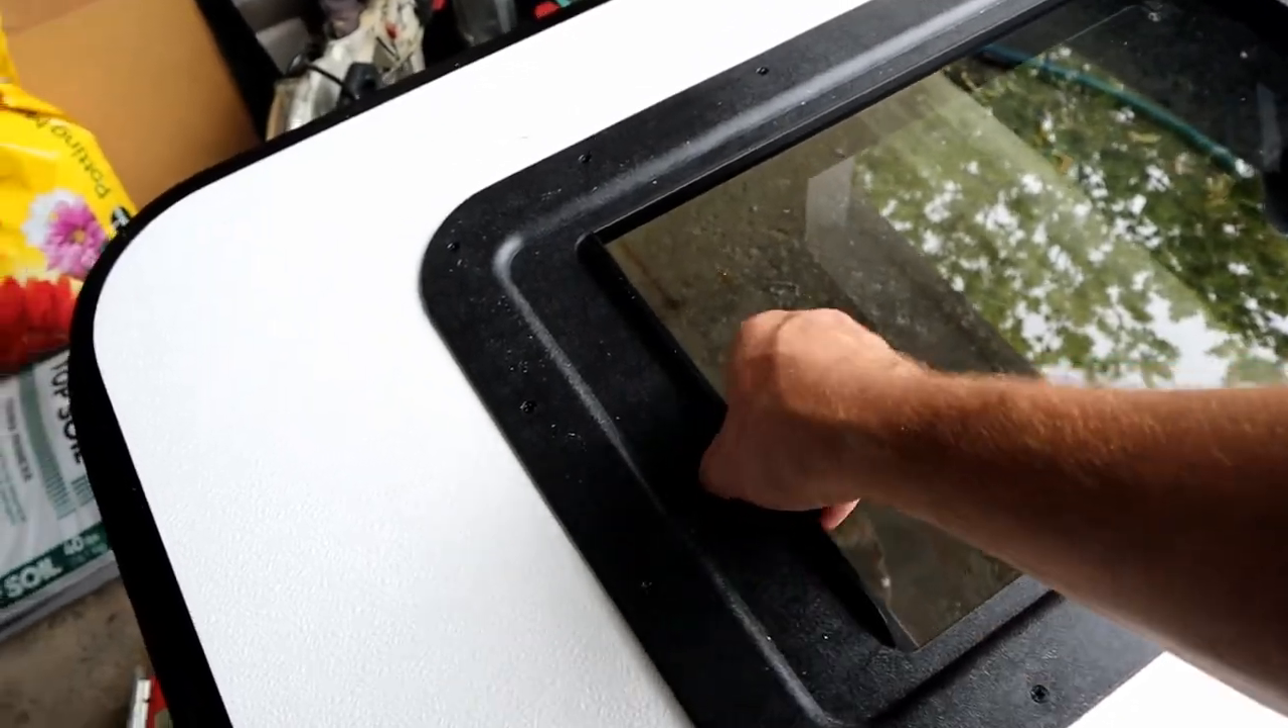The window is in. It's got a shade built in that pulls up and down.